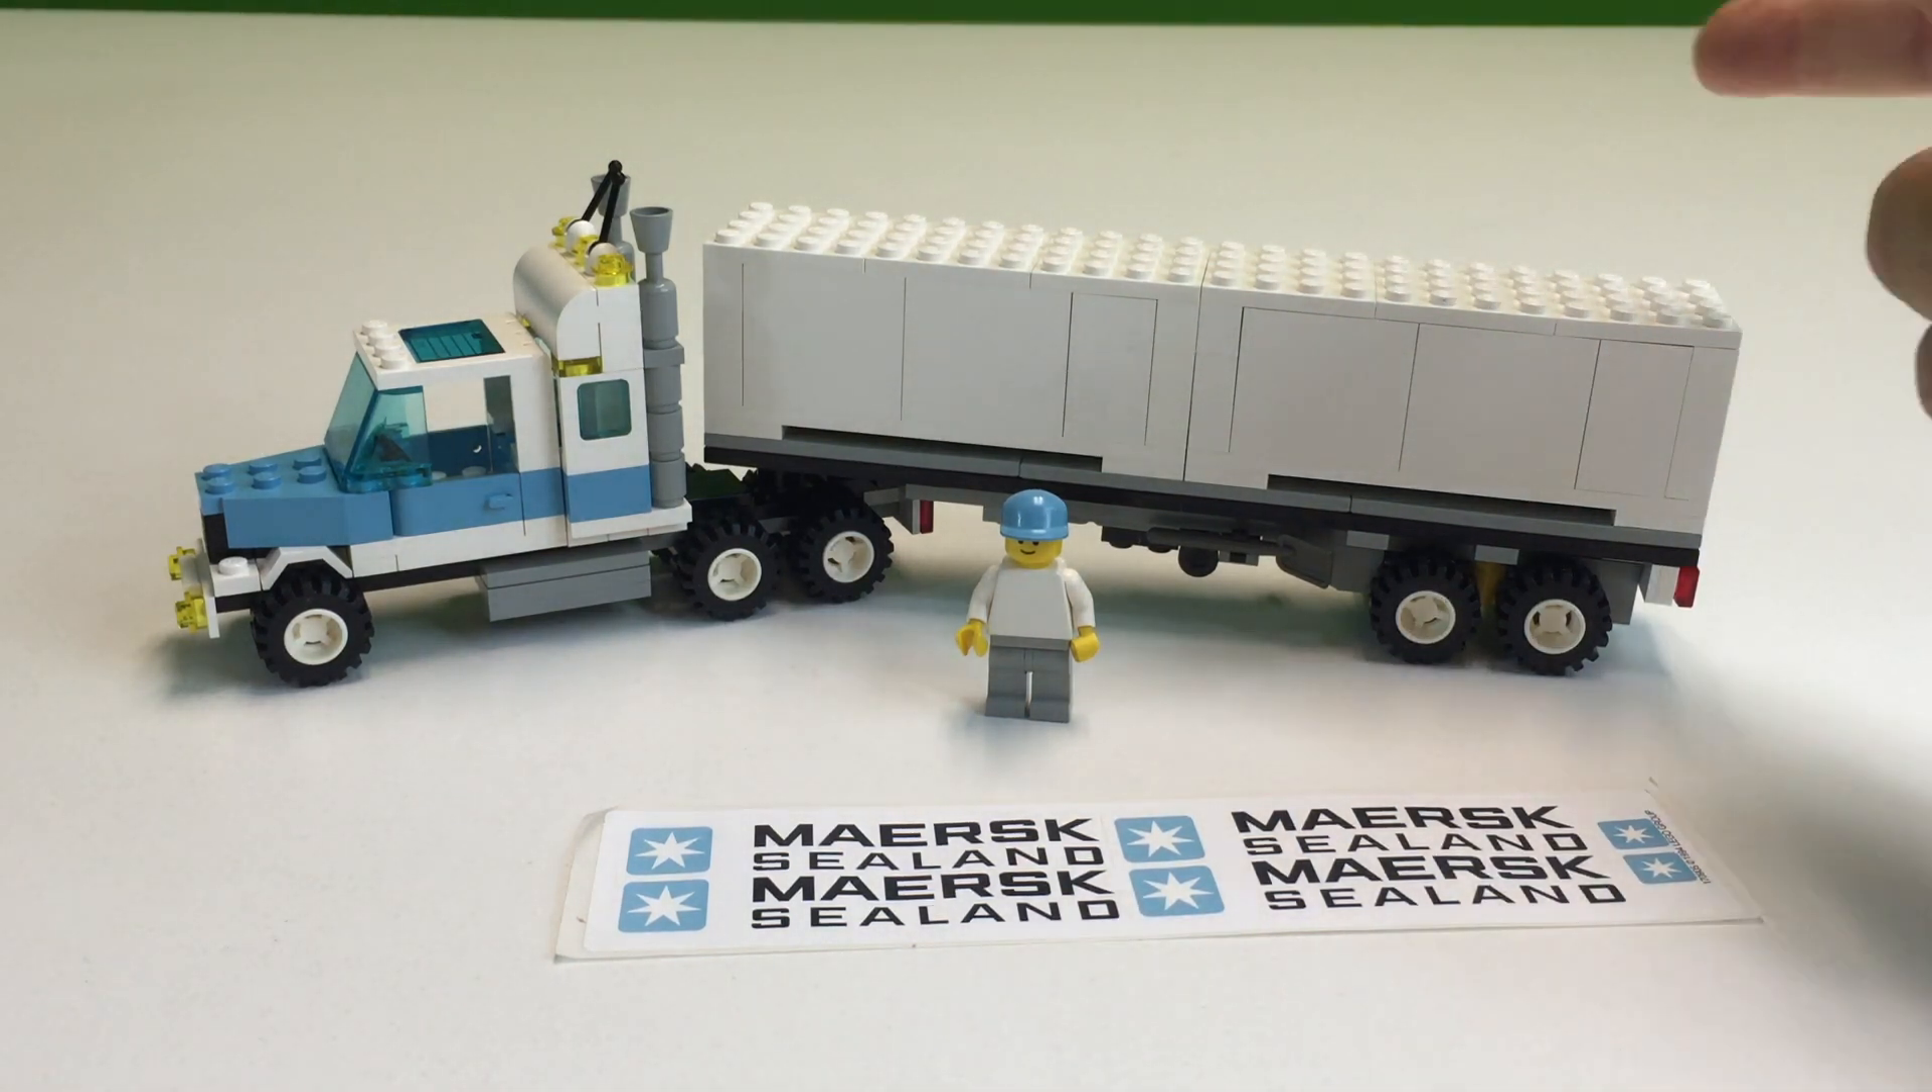Okay, we have finished the truck, except for the all-important step of putting the stickers on.